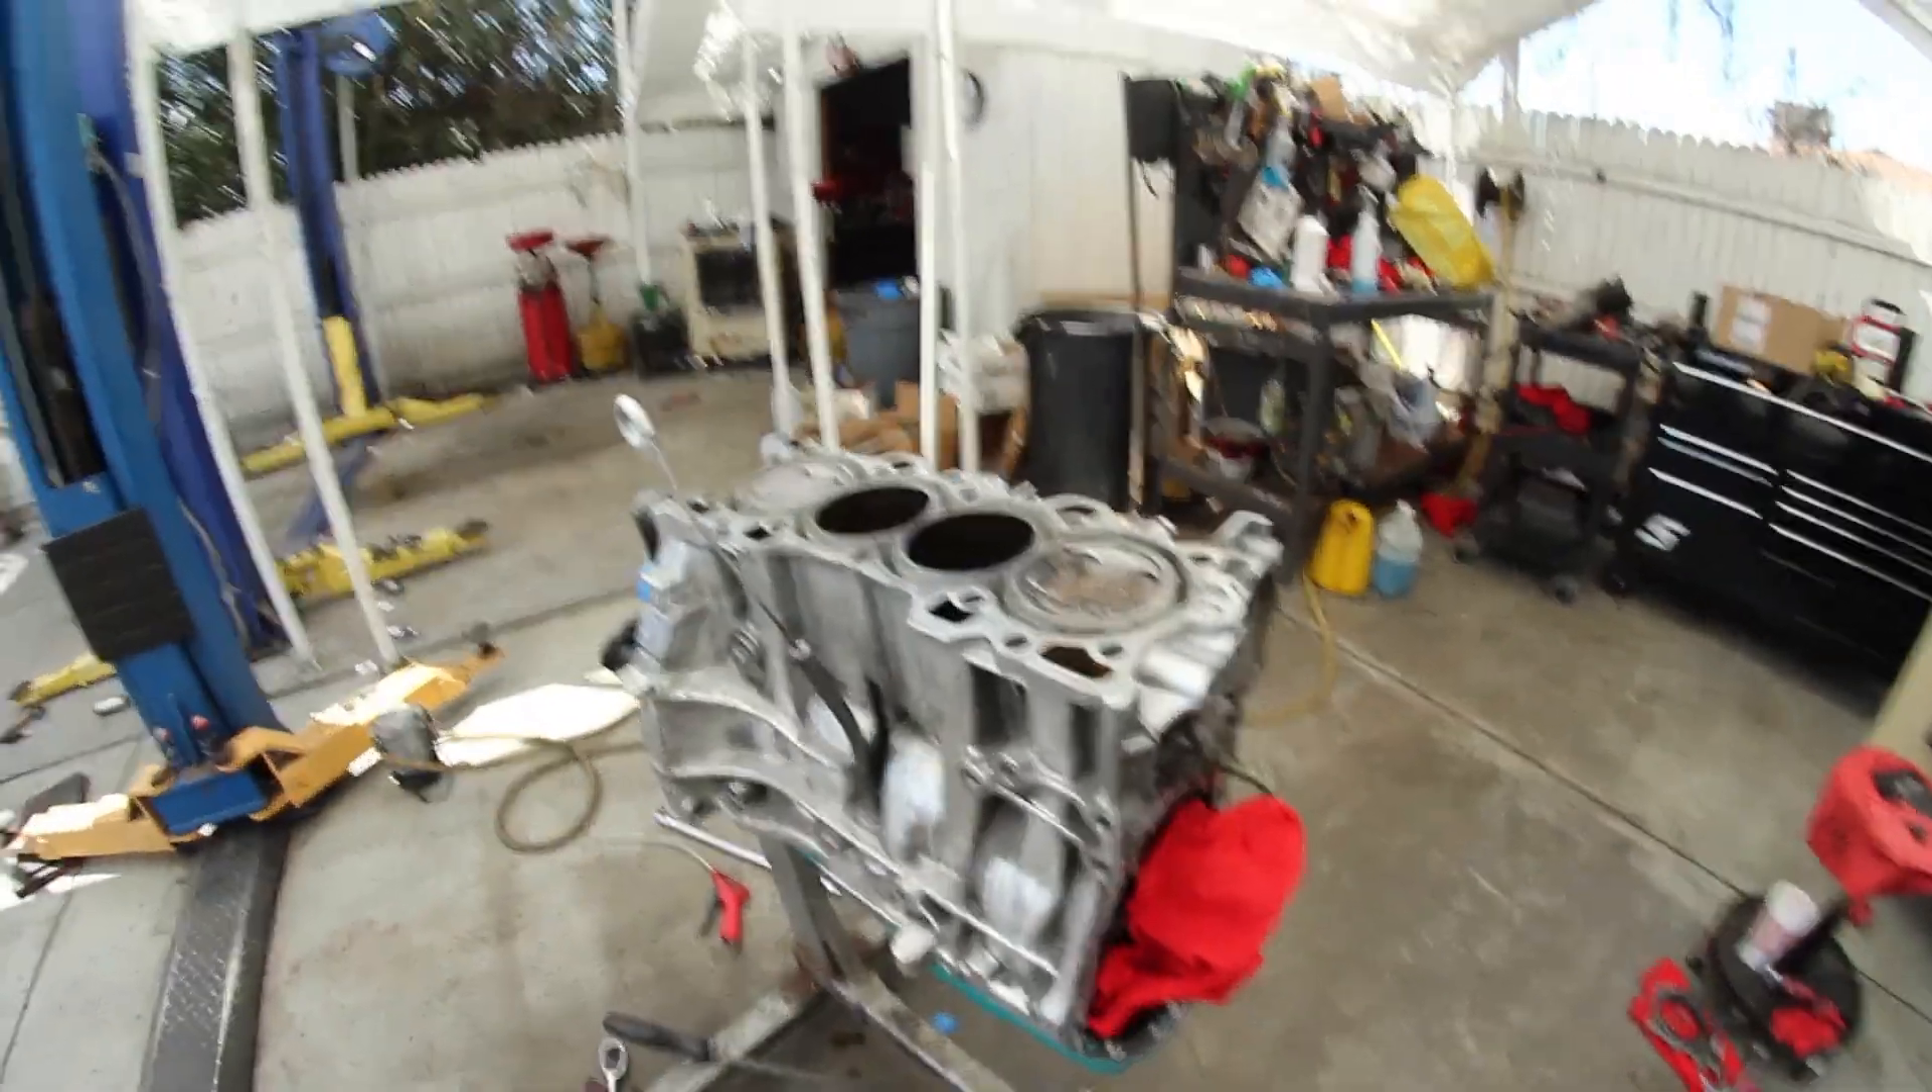I got the motor ripped apart so far.